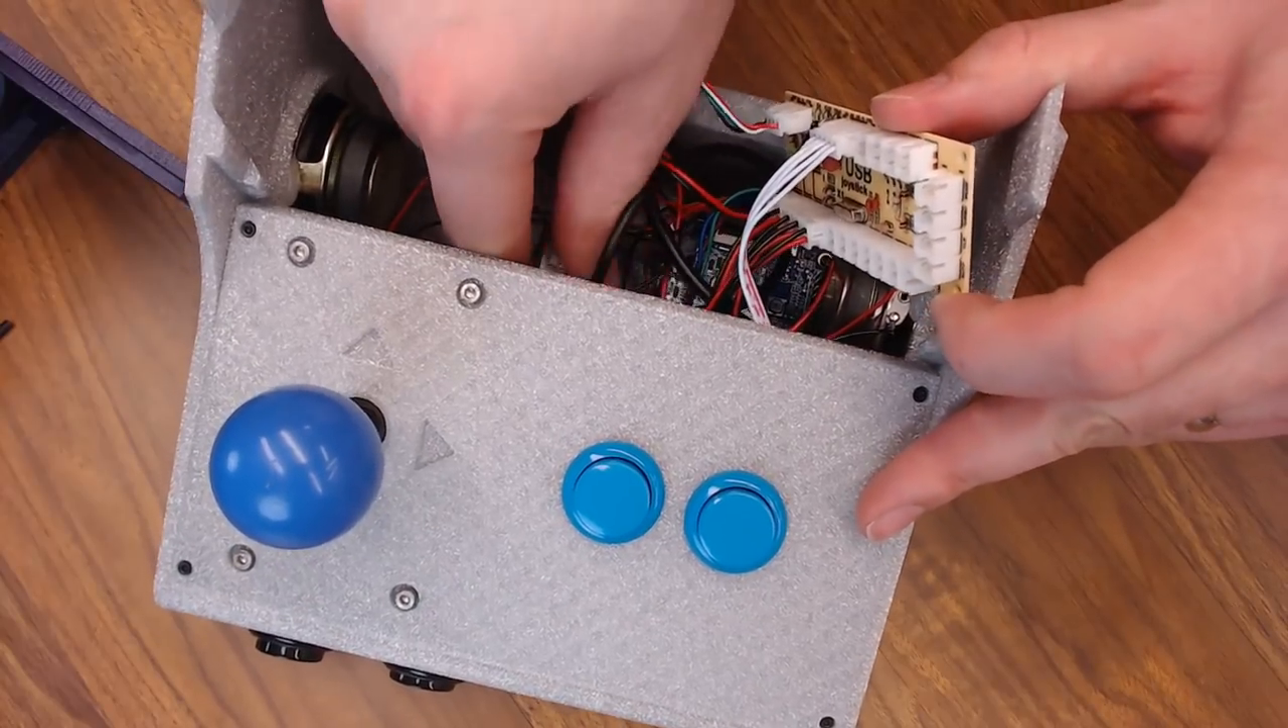So the front of the controller is on.